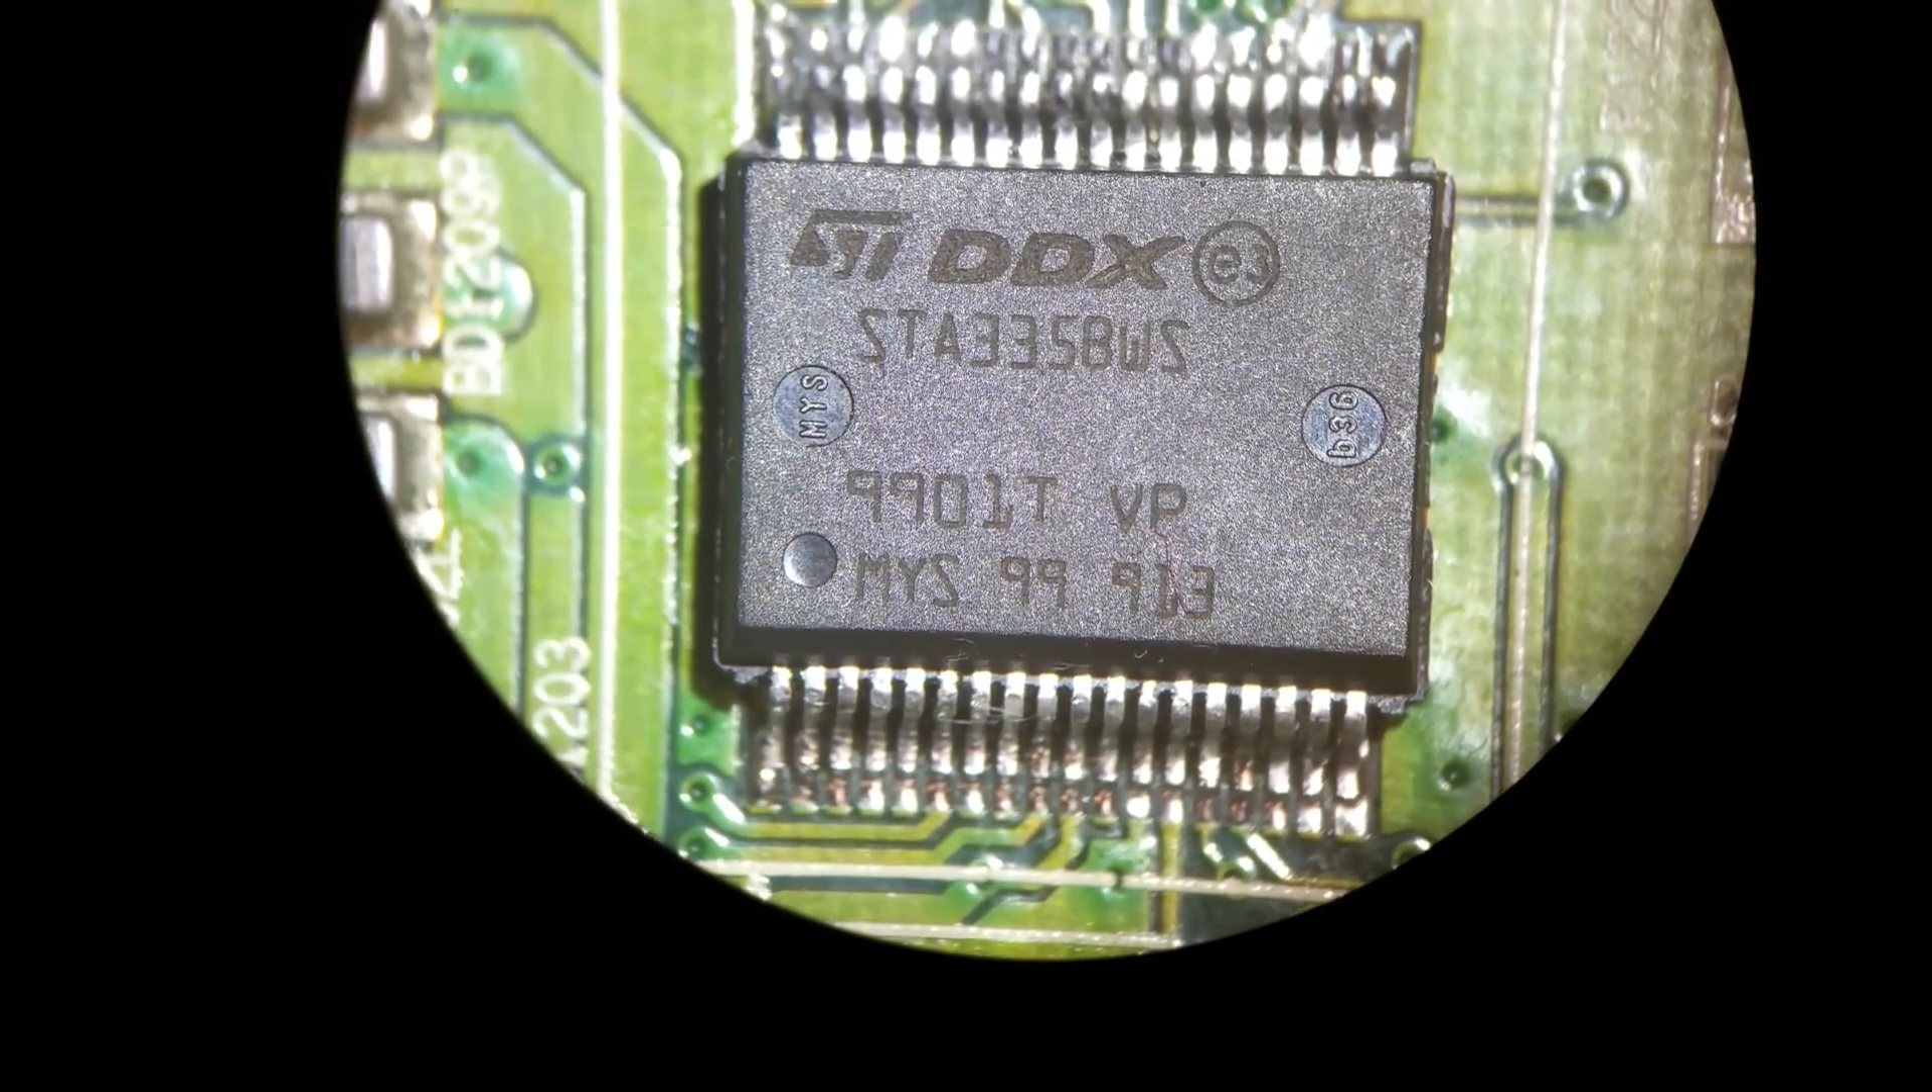Here is the audio chip installed.